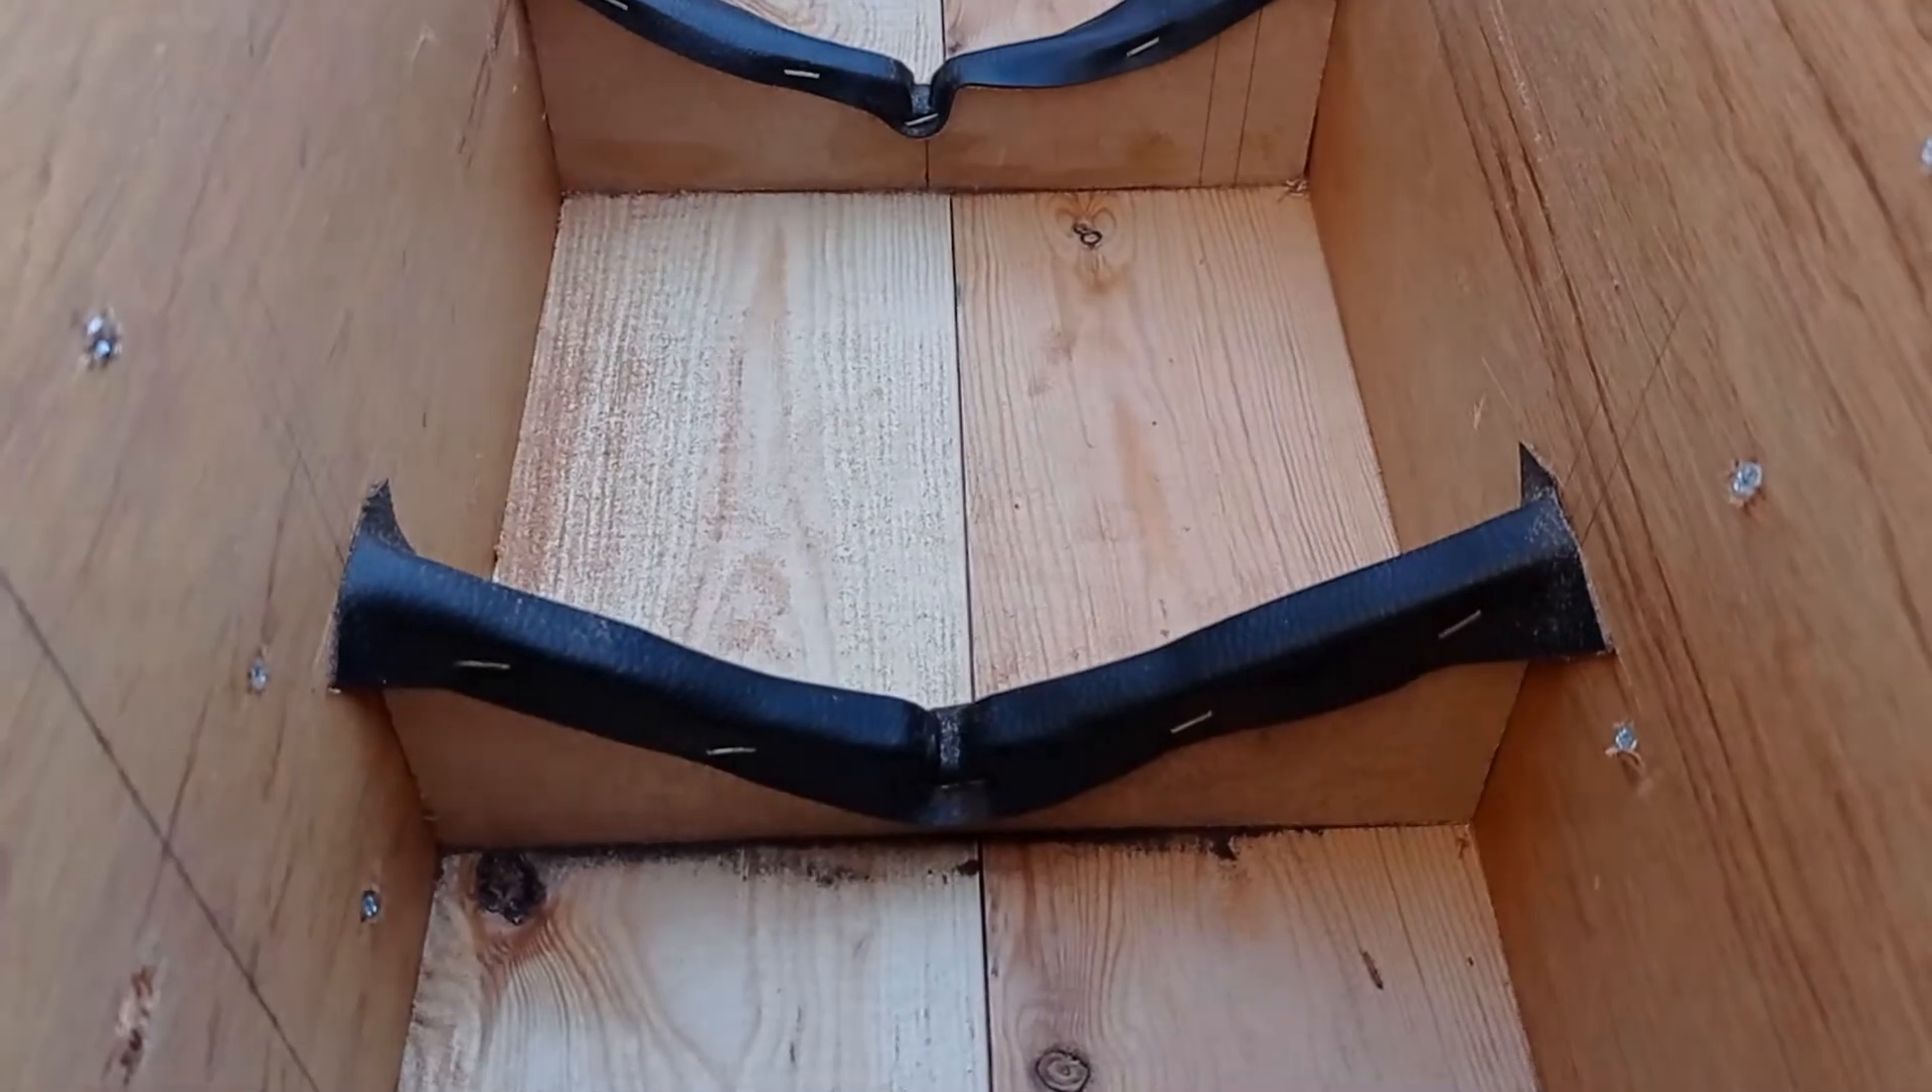I've covered the tops with some nice soft leather for now so it doesn't uh damage the boat when I sit her in.